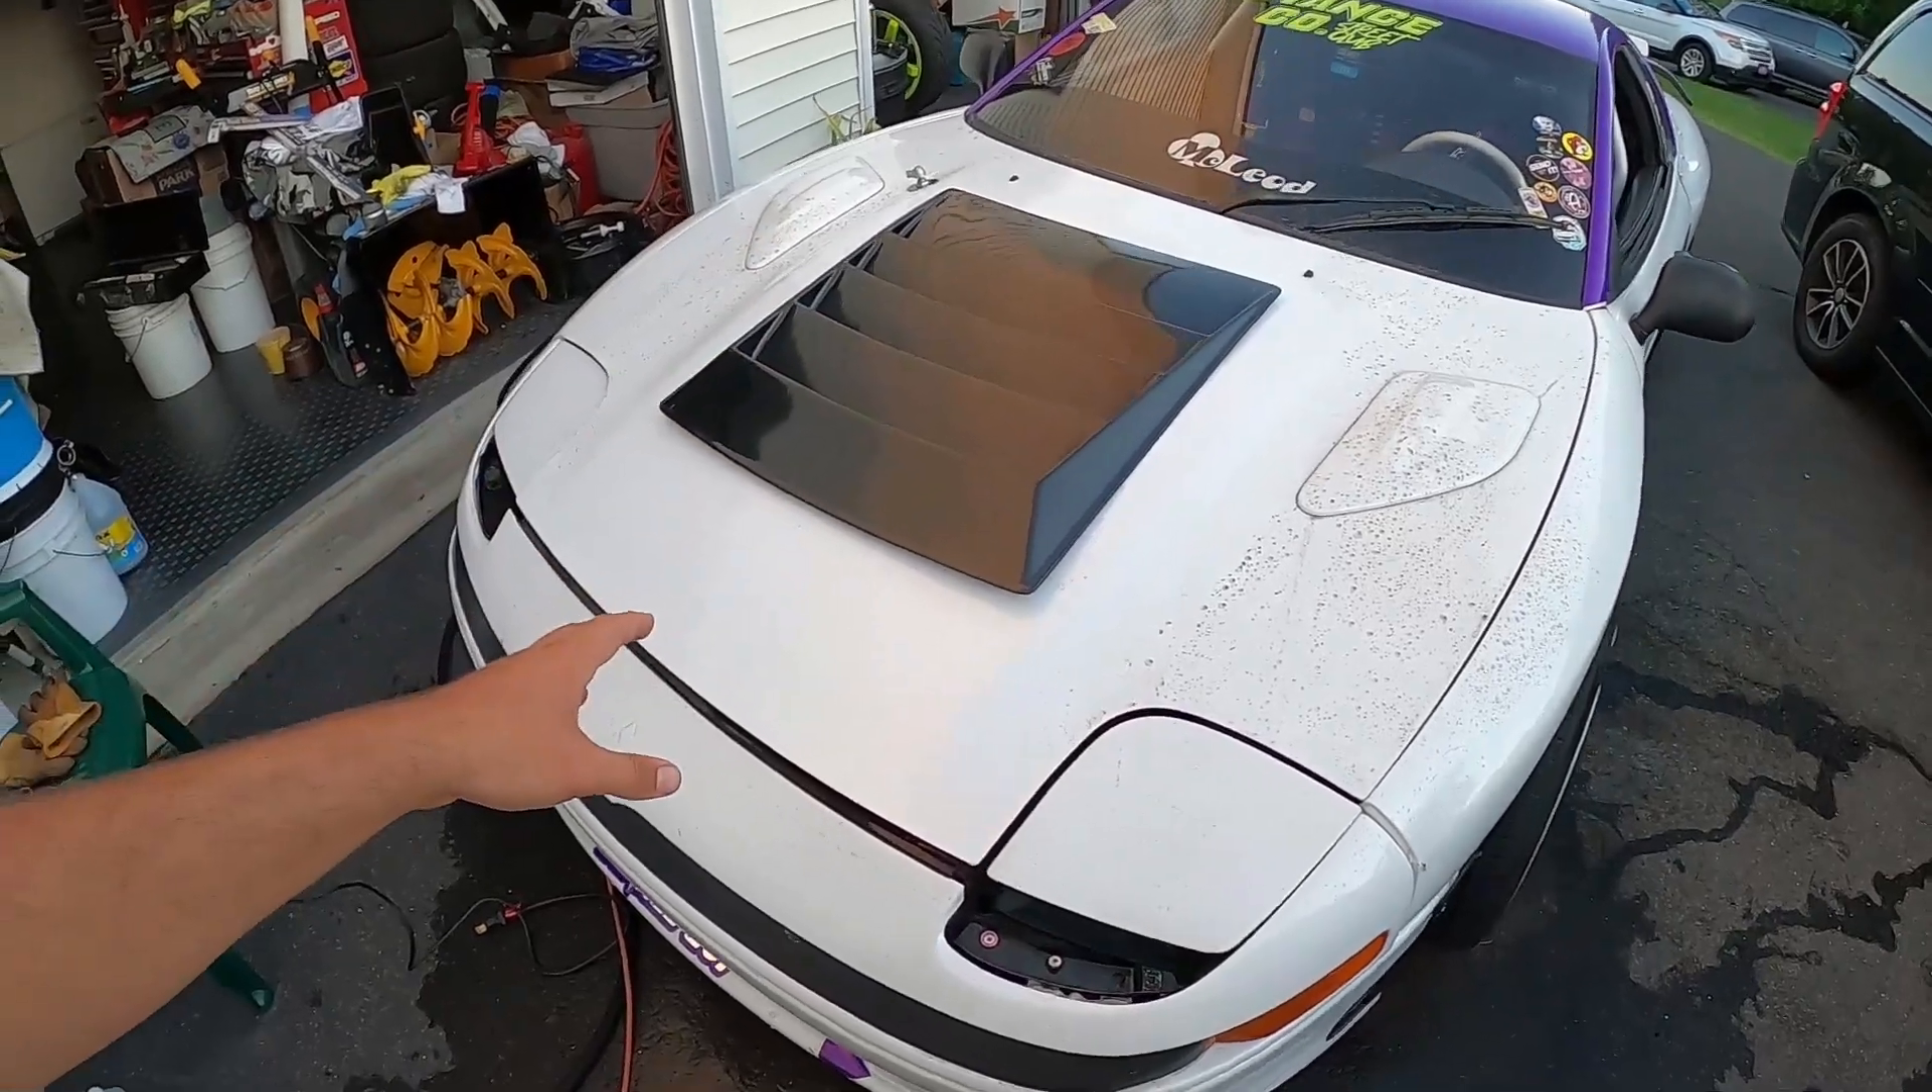Hood vent fits in it's centered it lays flat.